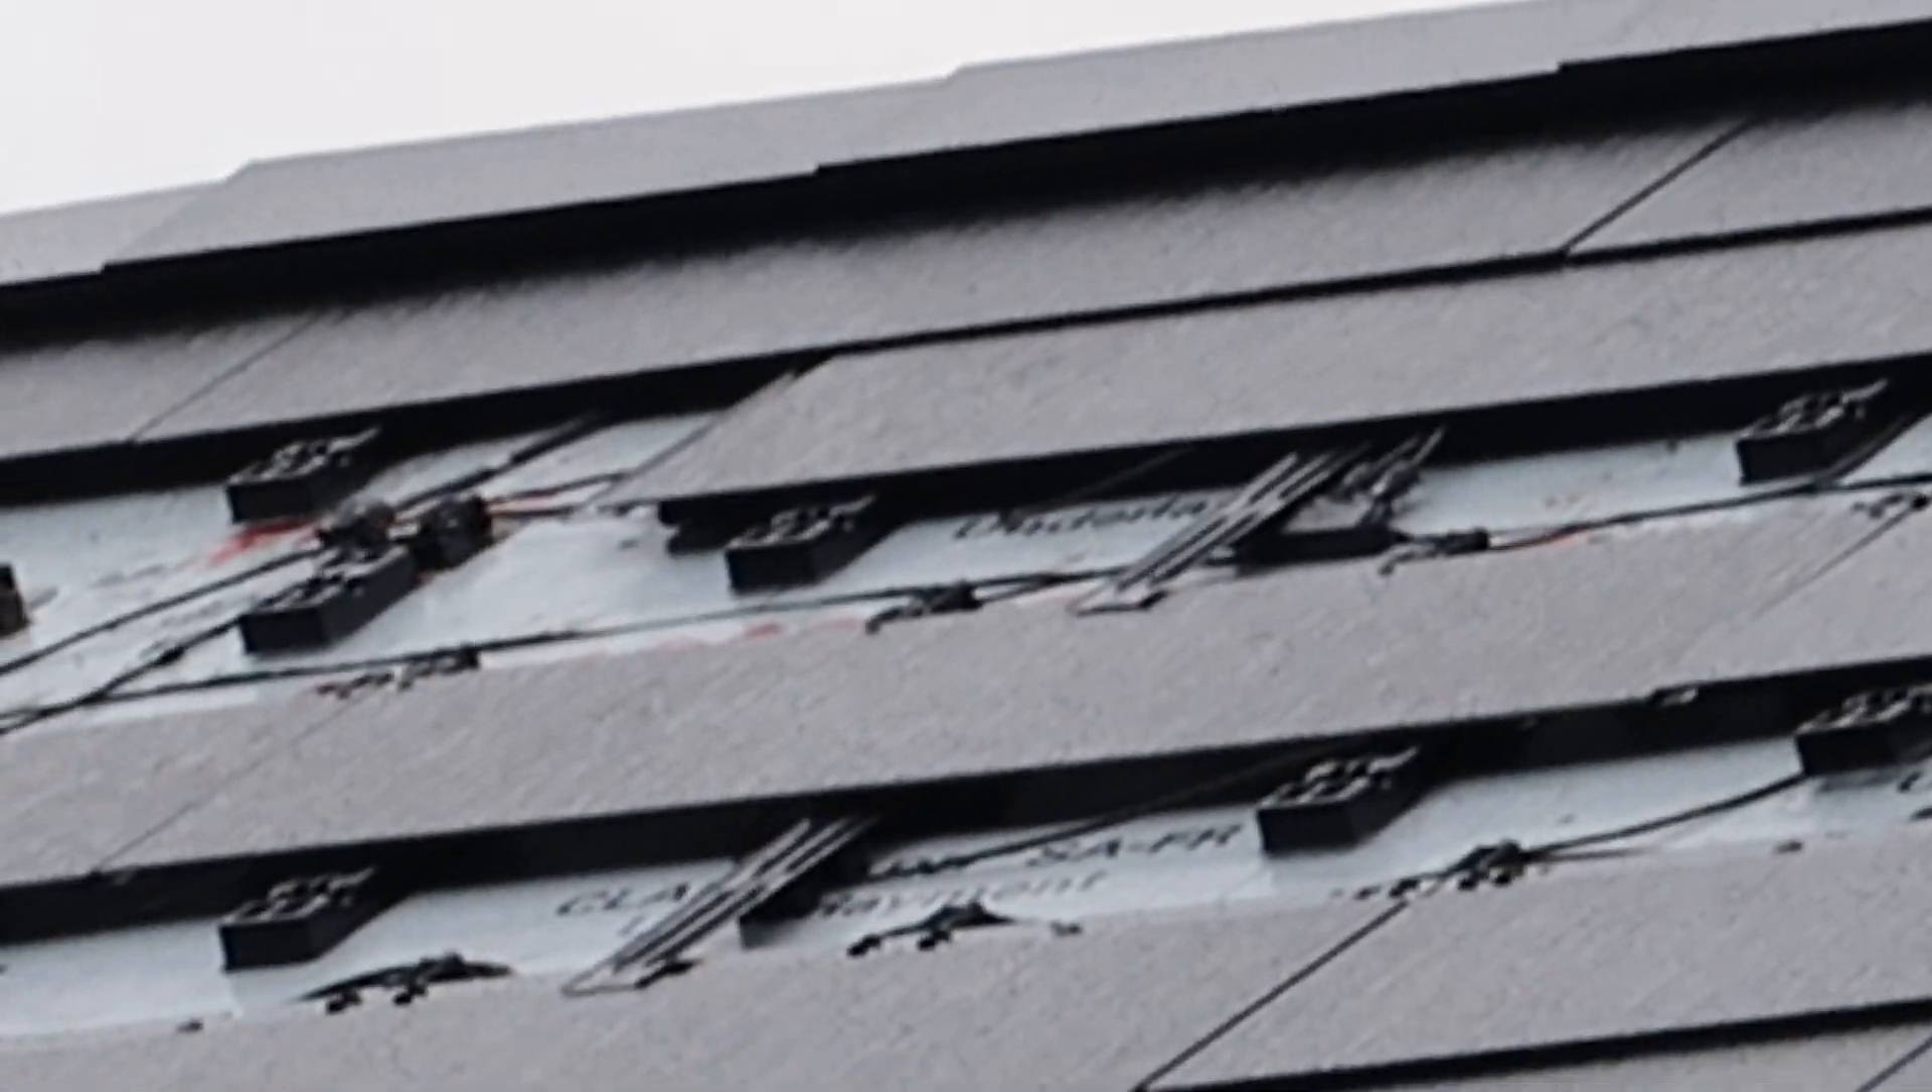So we're missing, uh, one, two, three, four, five, six, seven, eight, nine, about ten, about ten, uh, PV tiles or Tesla solar tiles.